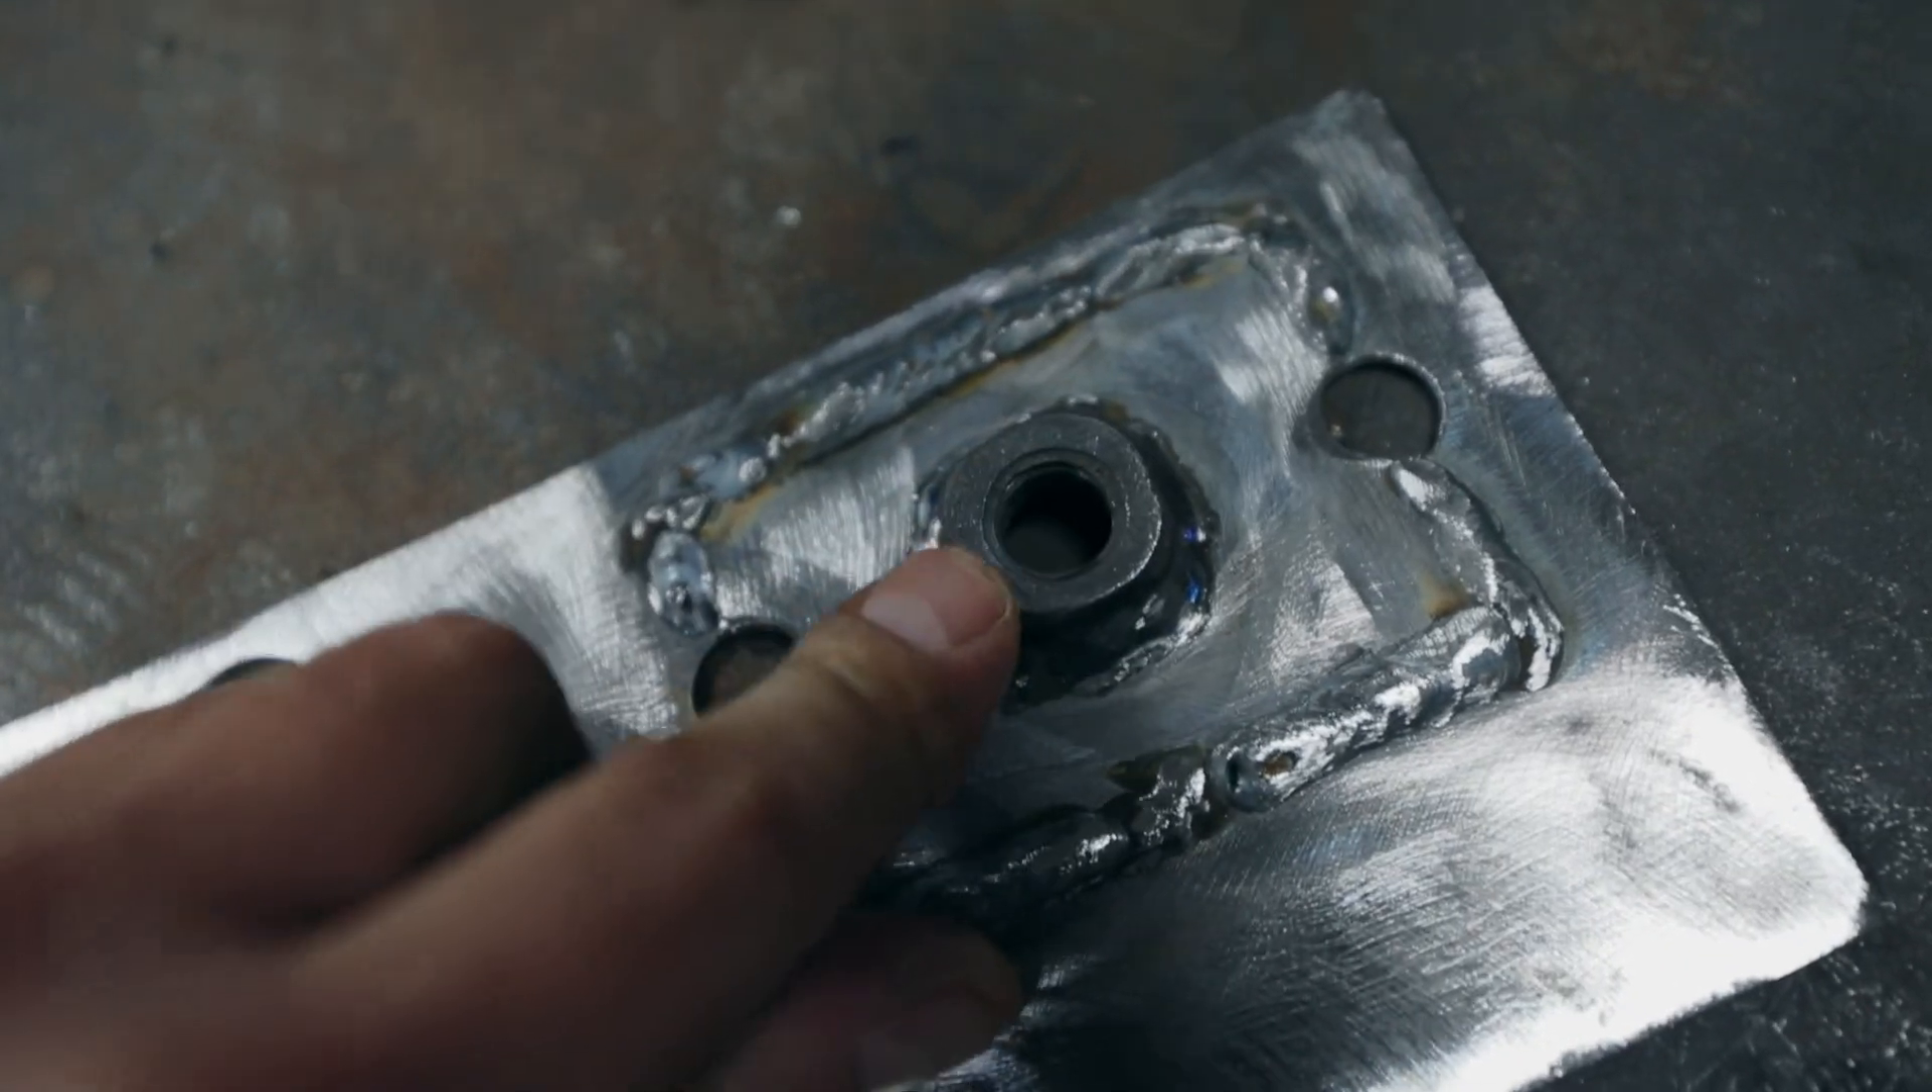We have our frame rail patch complete and I've reattached that nut that was on the back.